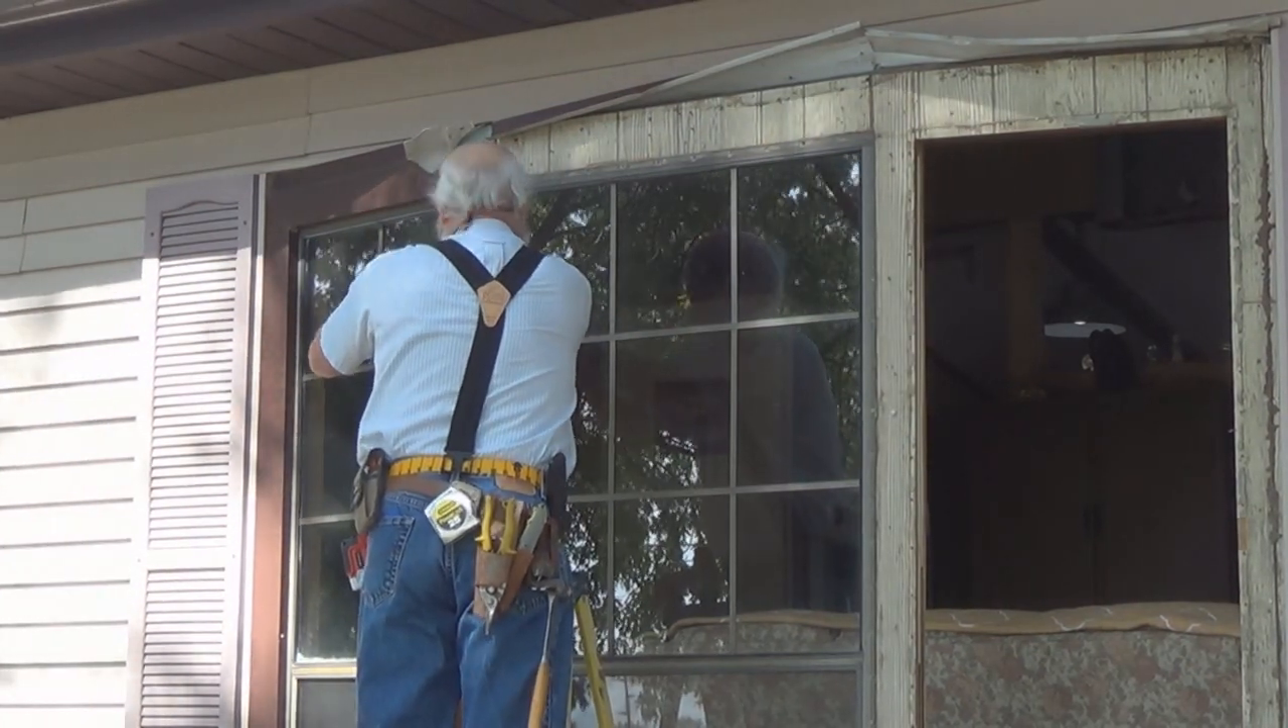Okay one window out two to go.